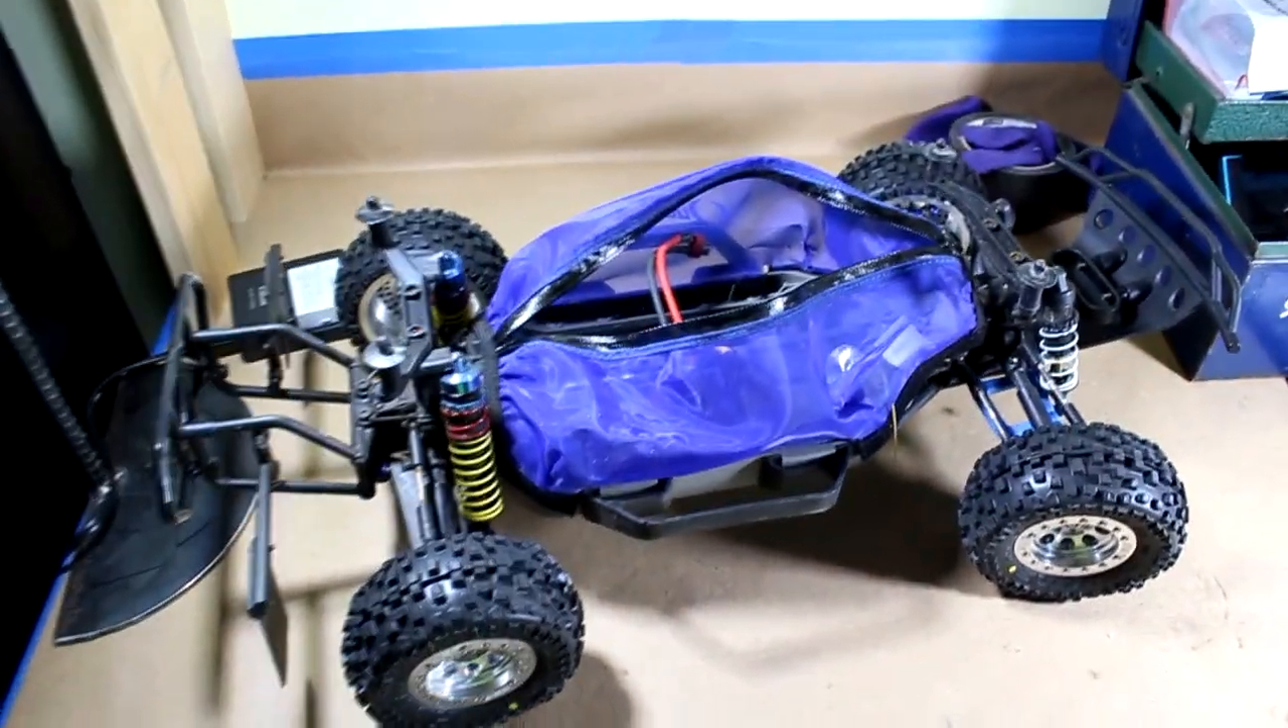And, just like that, through the magic of editing, all four wheels are on.